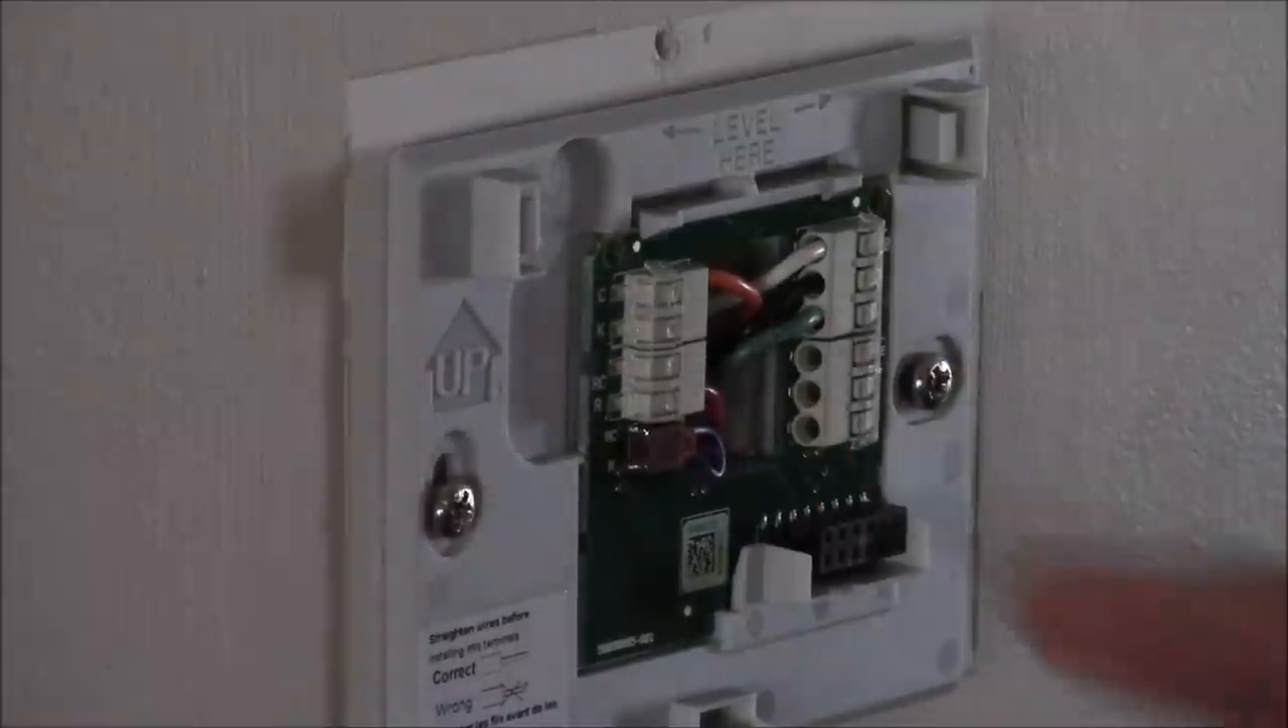Okay so now what you can see is I've attached all my wires.